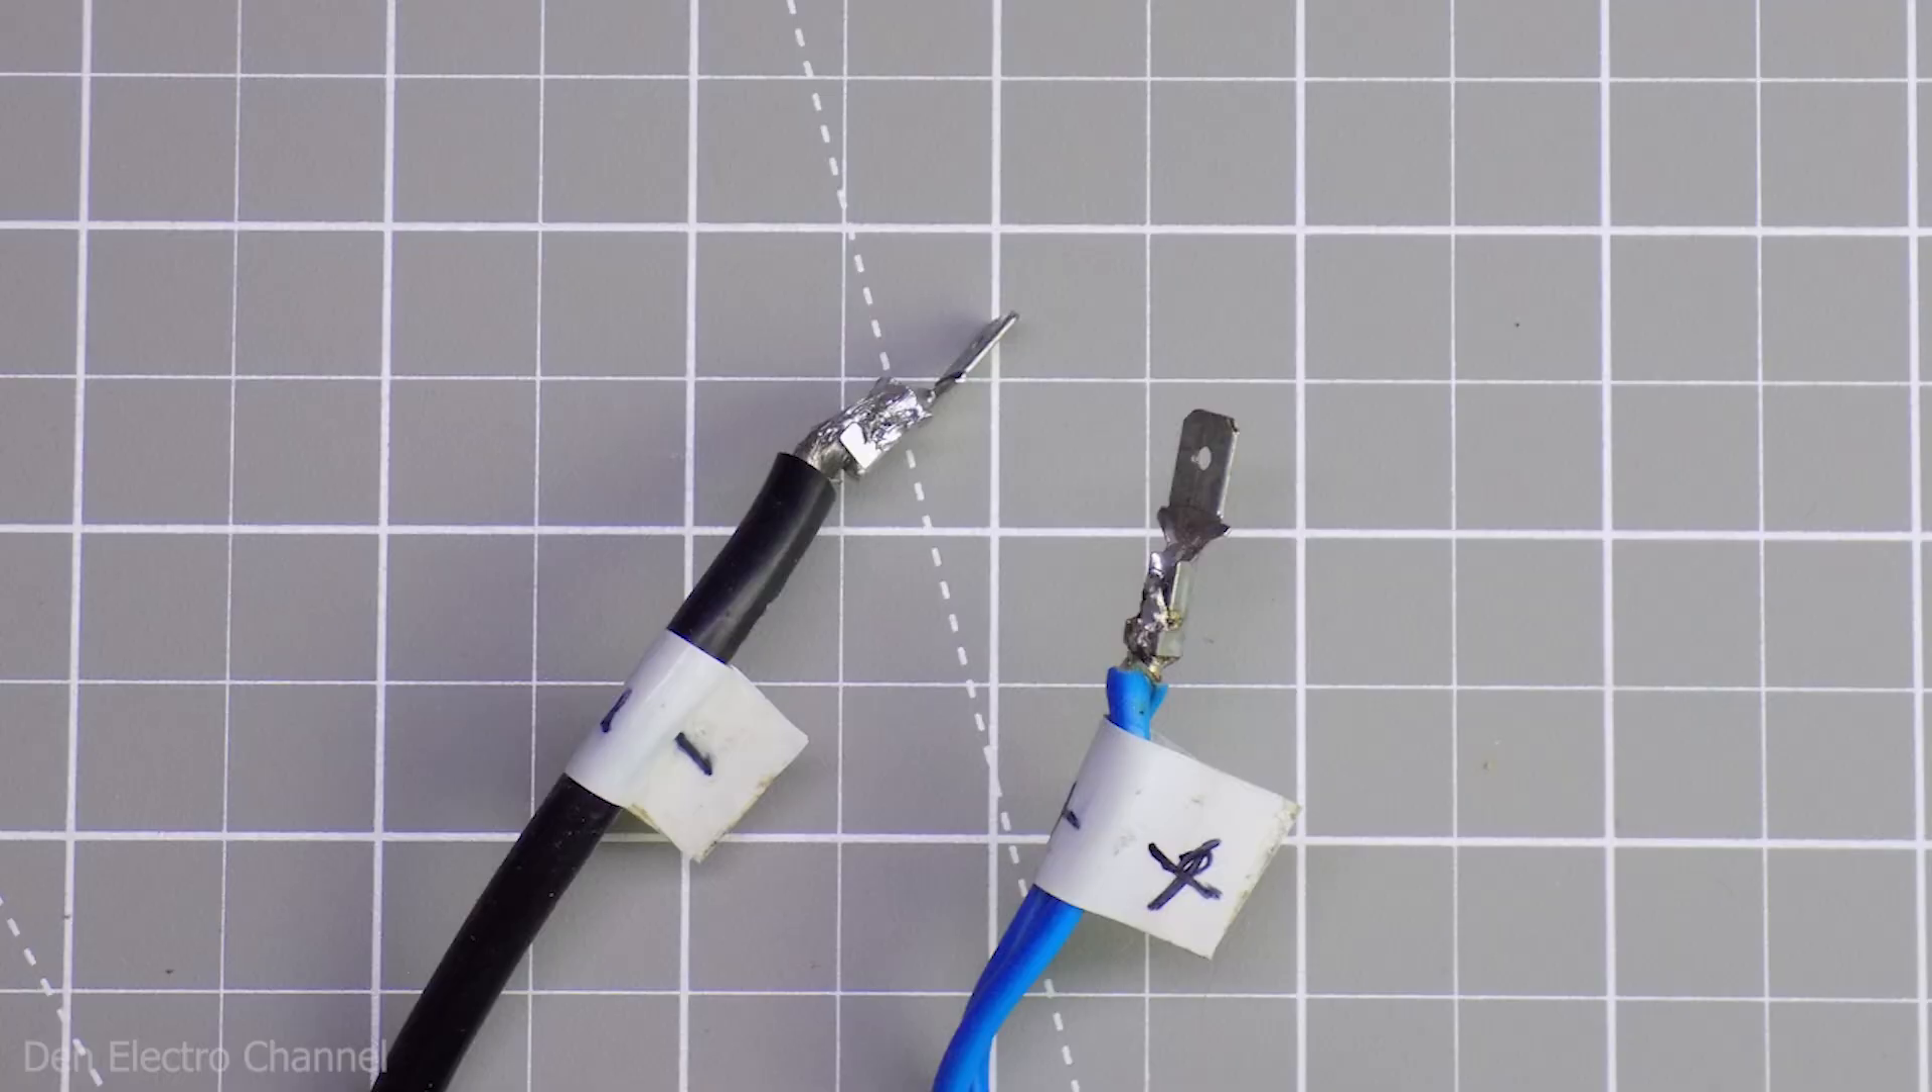To connect to the UPS, I soldered lugs onto the wires.